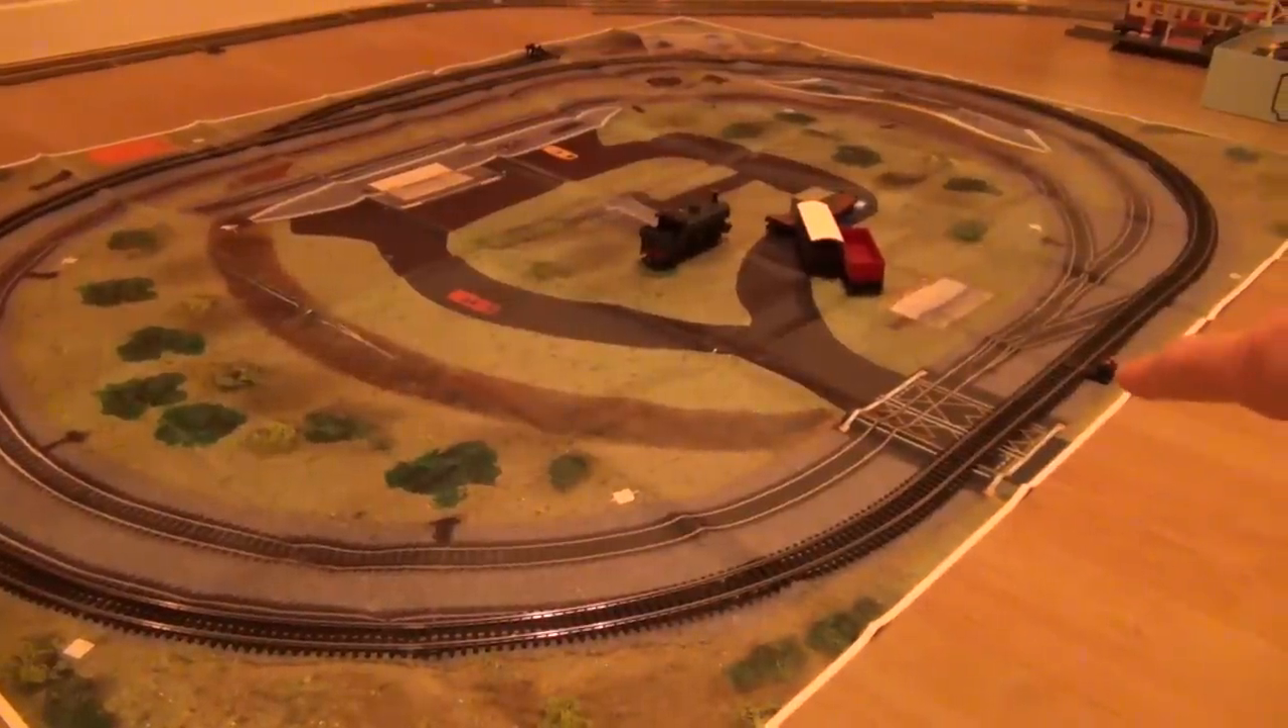You can see all the tracks in place.